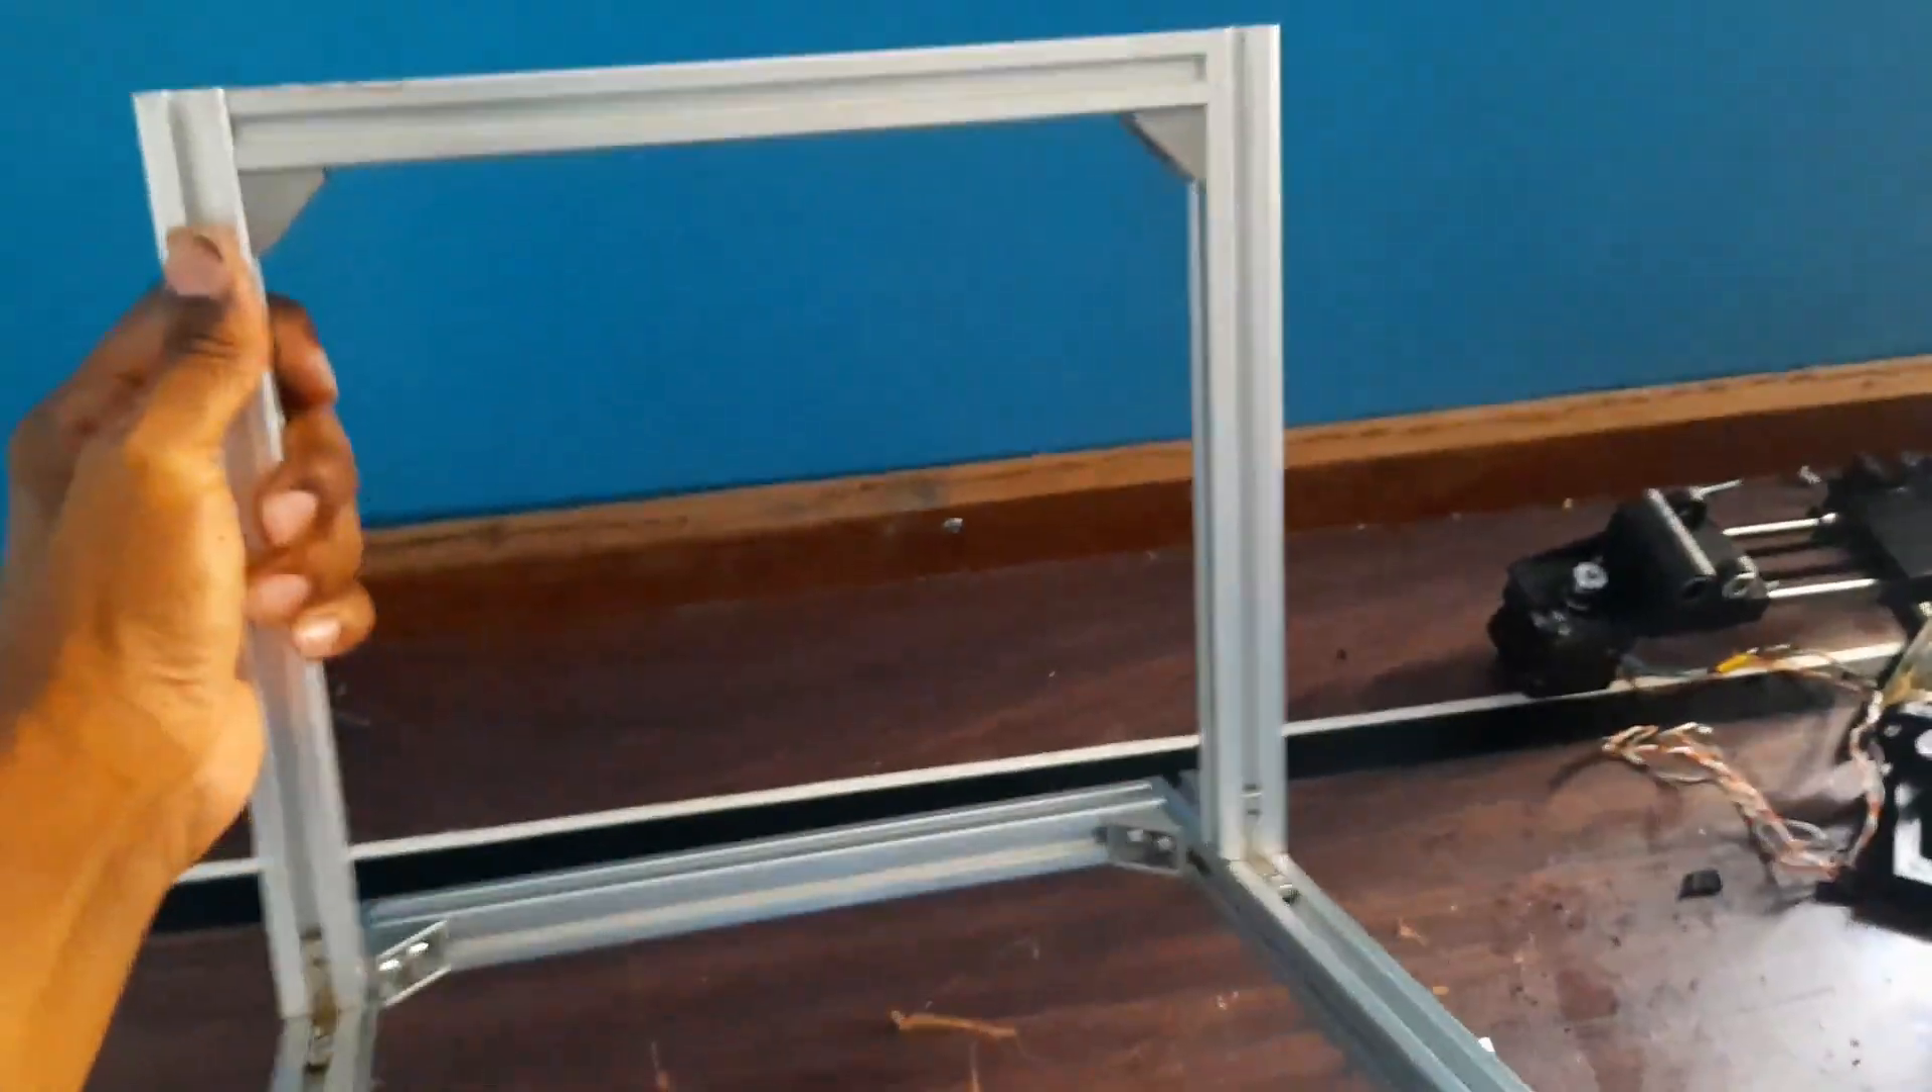So here it is guys our frame is completed I have attached everything in place it's very rigid and I will now put the x-axis motors in place.